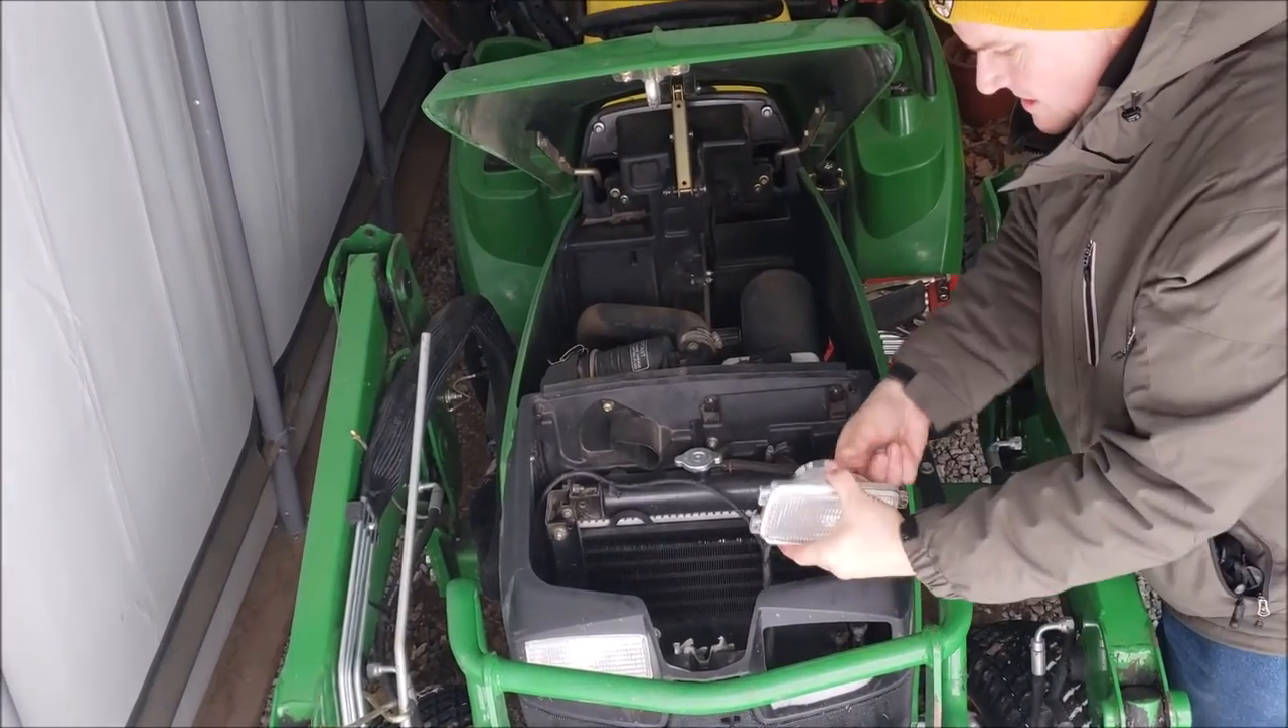And, uh, I have to bolt back in the headlight here because I had to remove that for access.